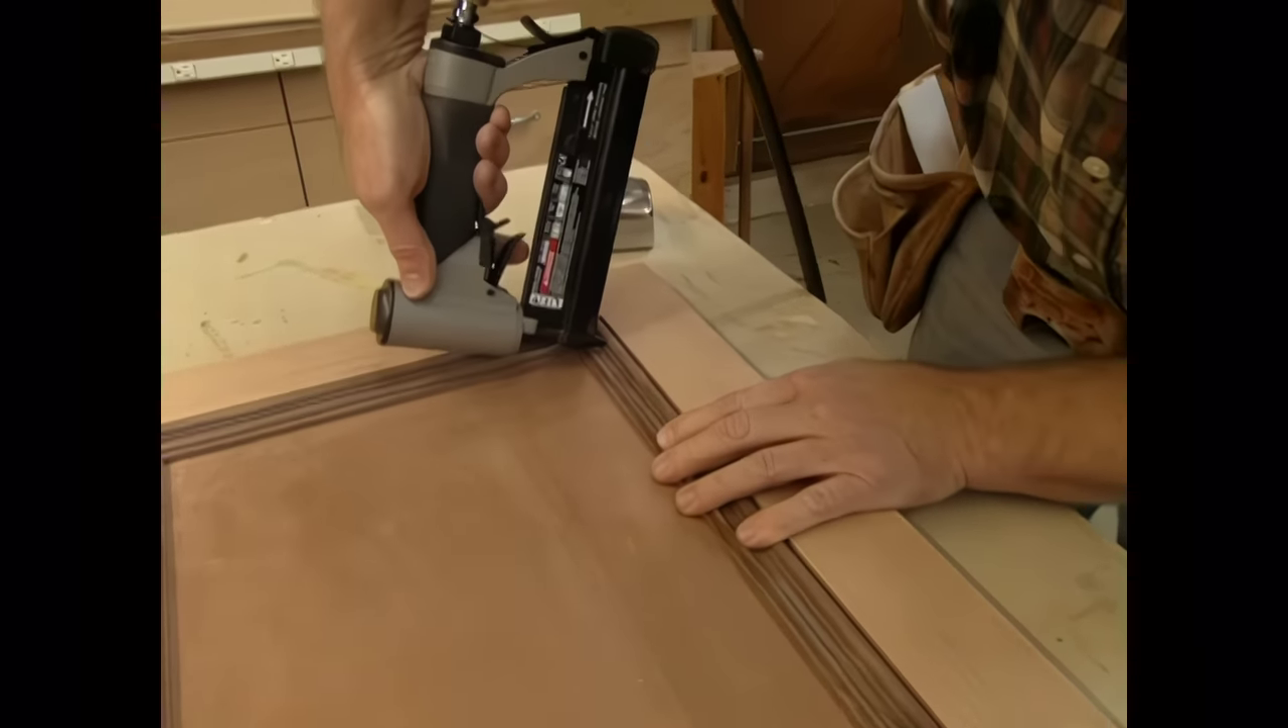With all the pieces fitted, I just set them in place, dry, no glue, and I'll secure them with some pin nails.